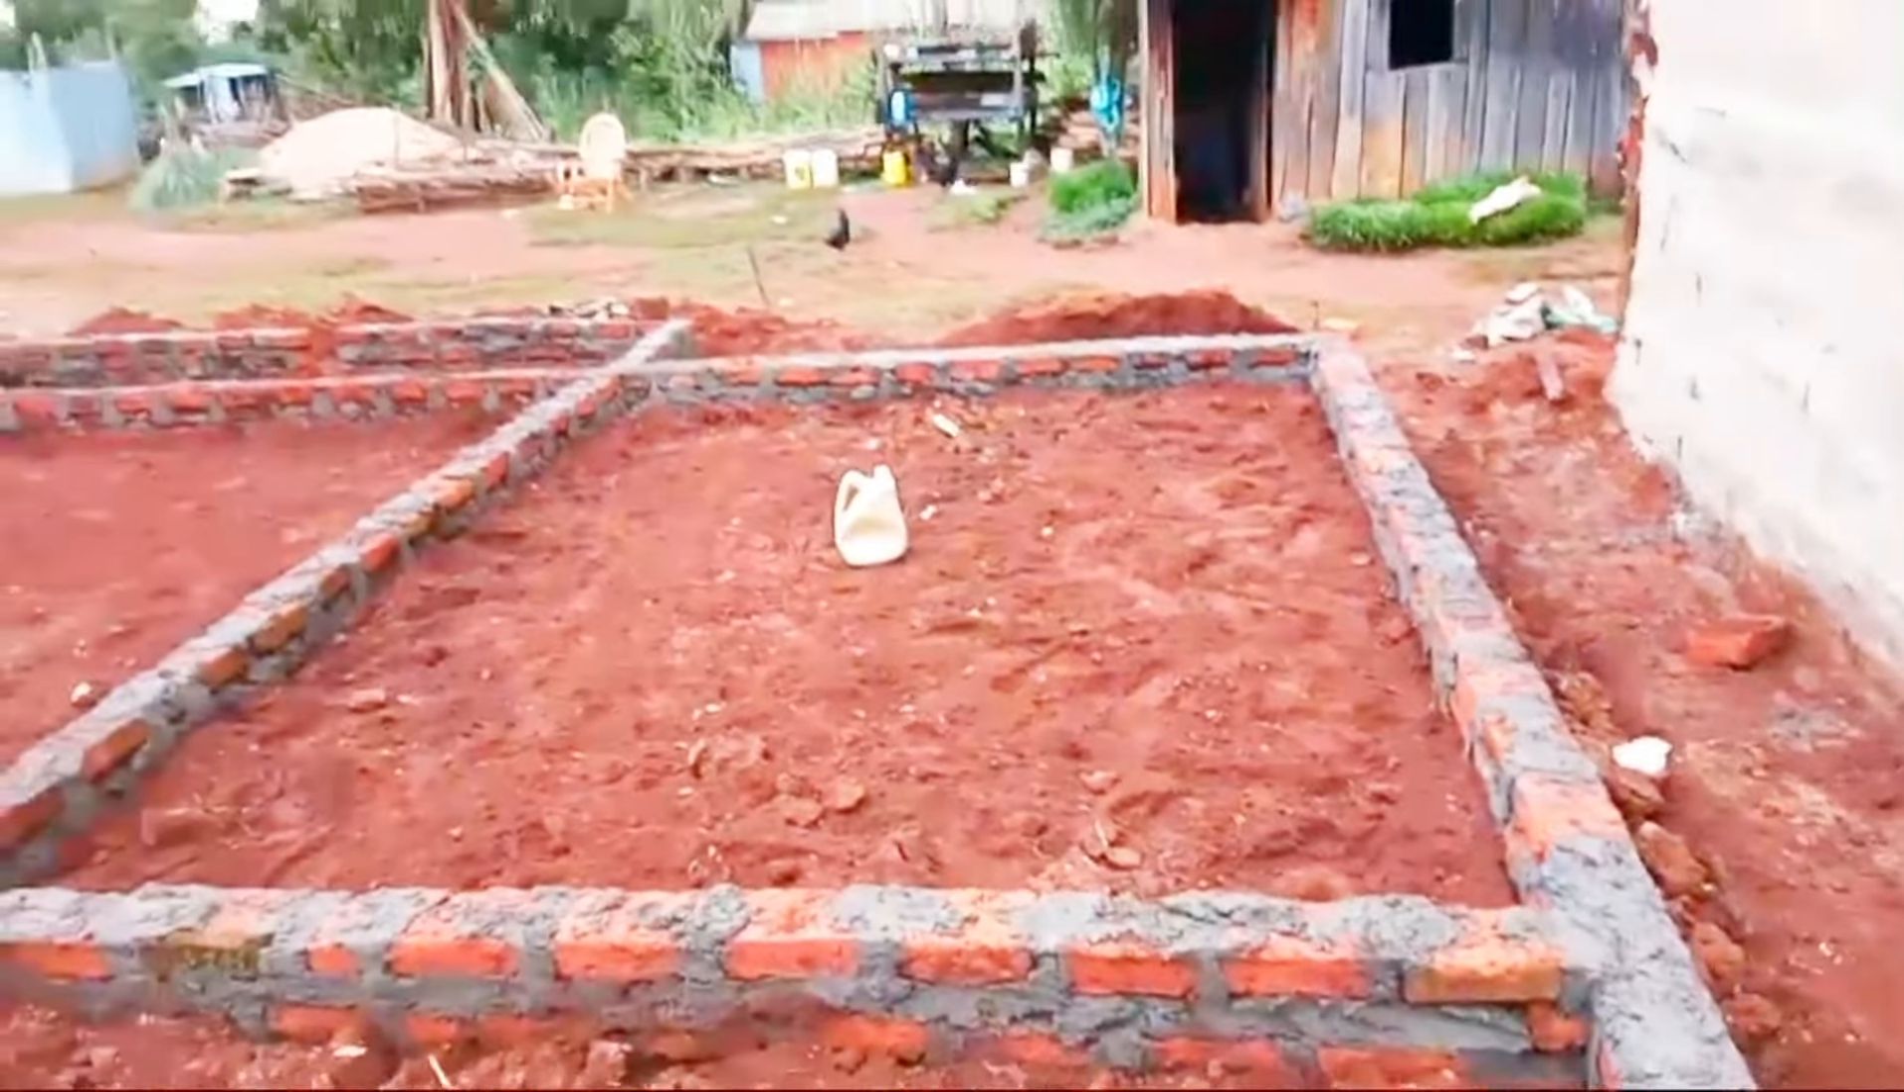We are we are done we are done with the foundation as you can see in this video.